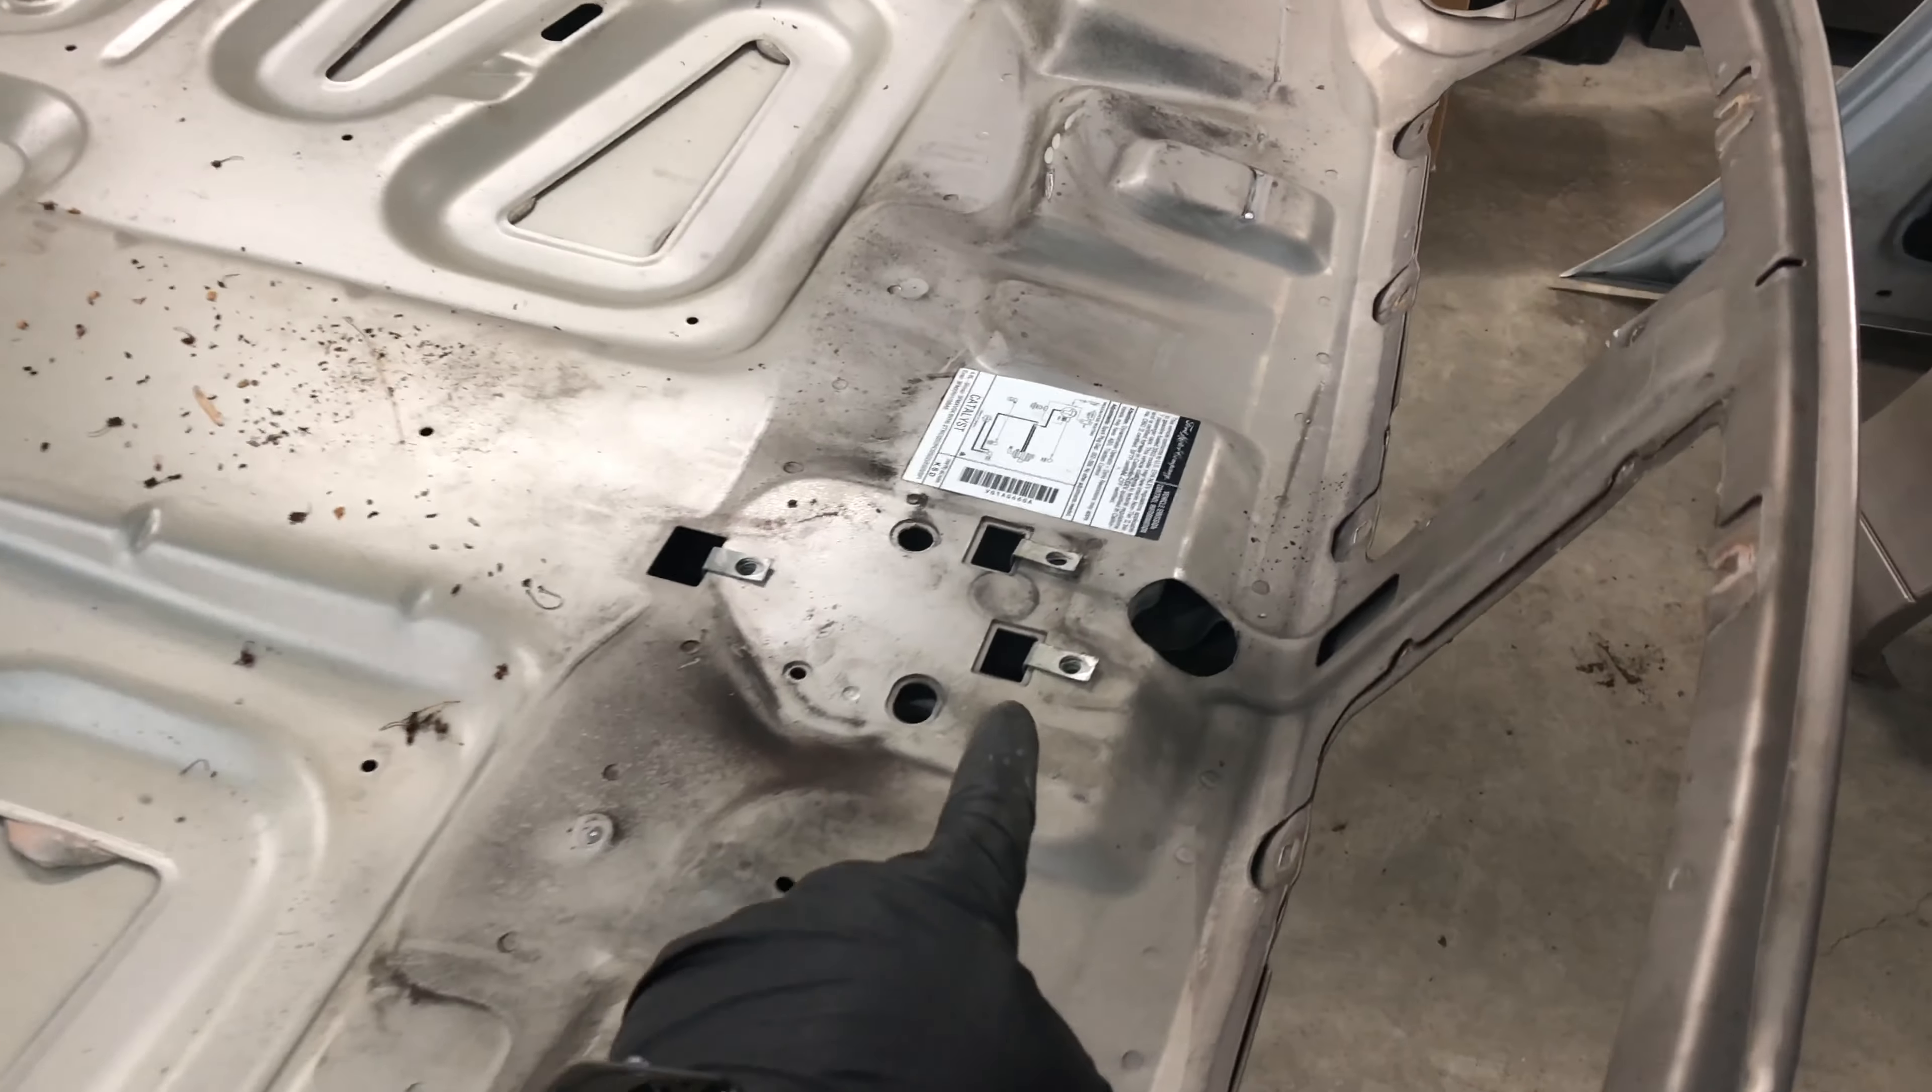Got the hood latch off. Now I just need to go through and get the clips off for the hood latch.